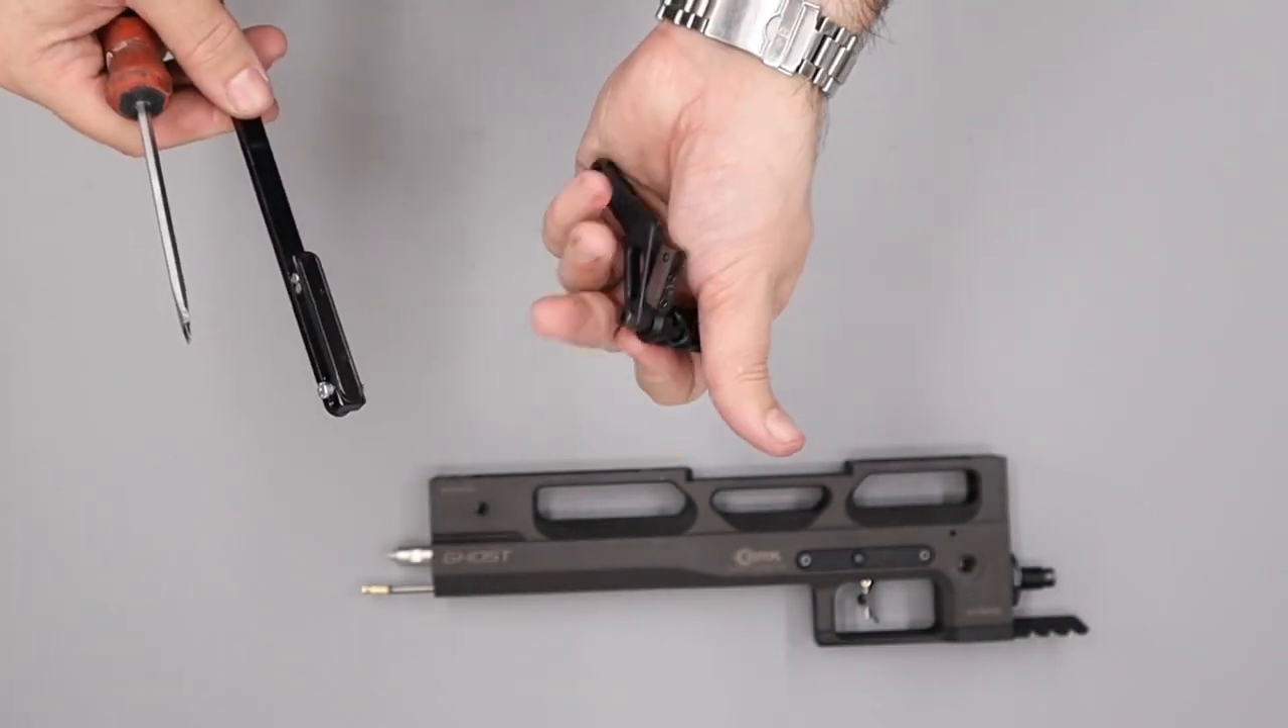So there's the cocking arm and the cocking handle removed.